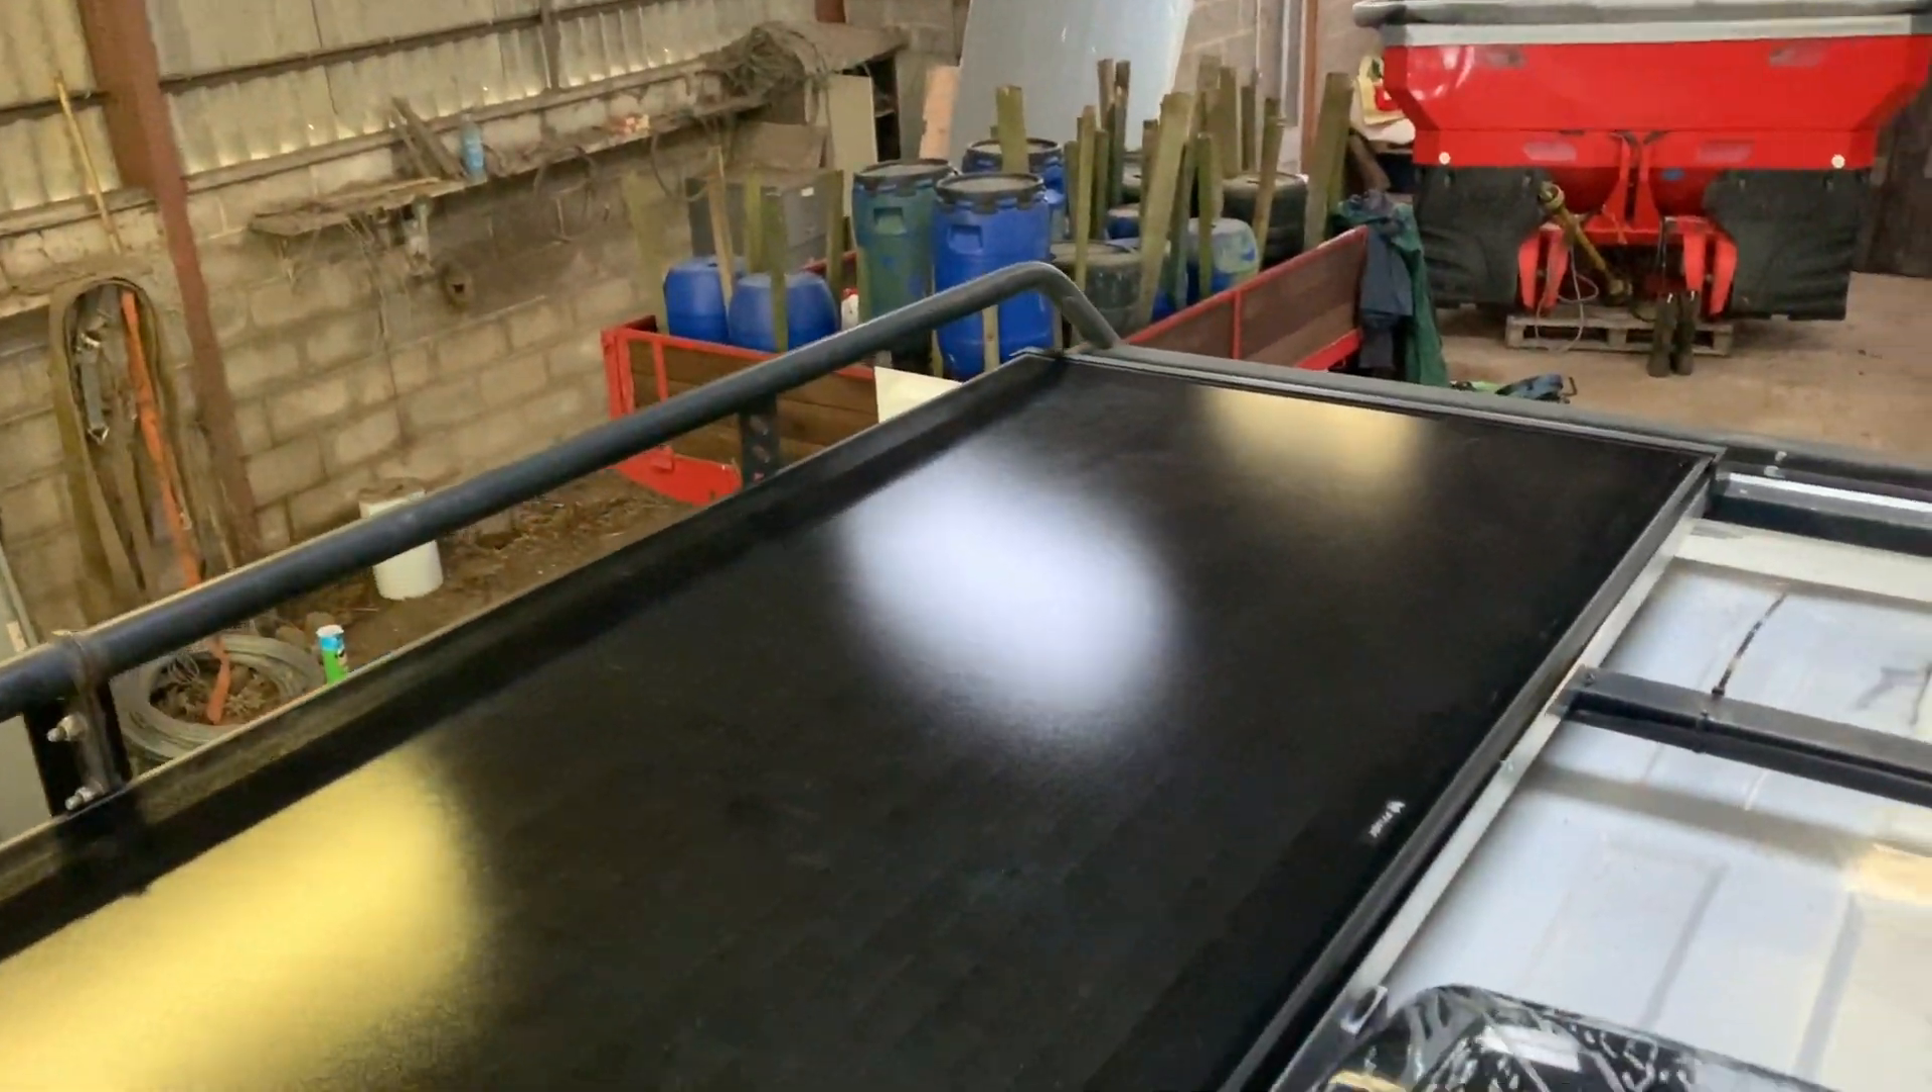So we've got the first solar panel officially in. Screwed in. Finished. Glued in.